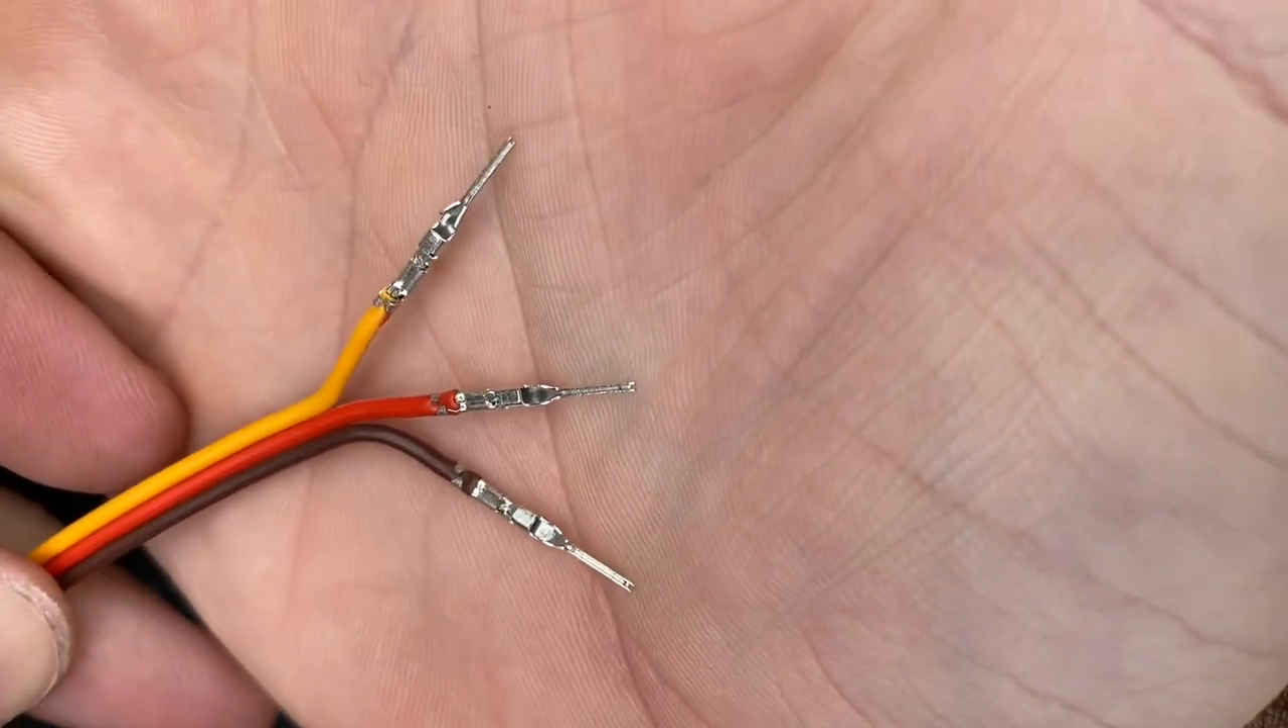We got all three wires crimped. Perfect crimps.